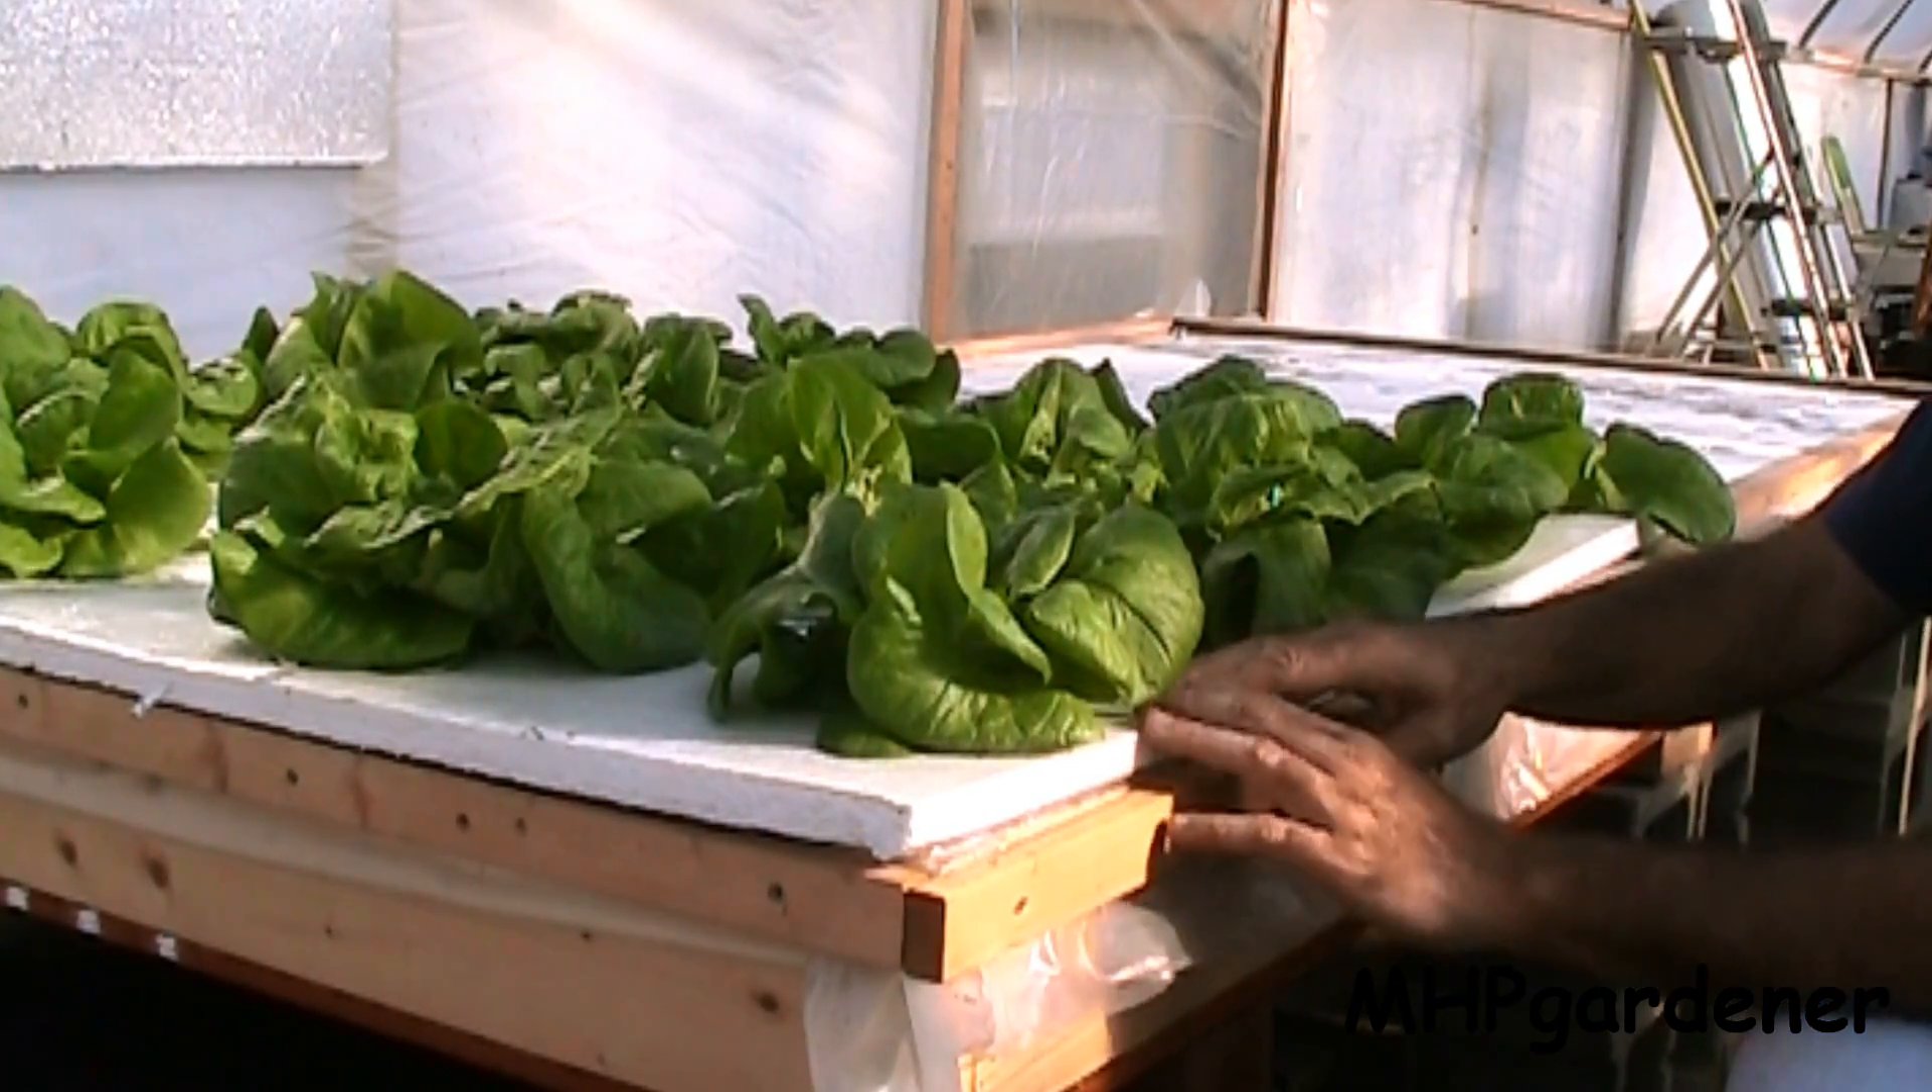On this Kratky side, you can see that the Styrofoam actually sits on top of the lumber so it makes a nice seal, no light can get in there.